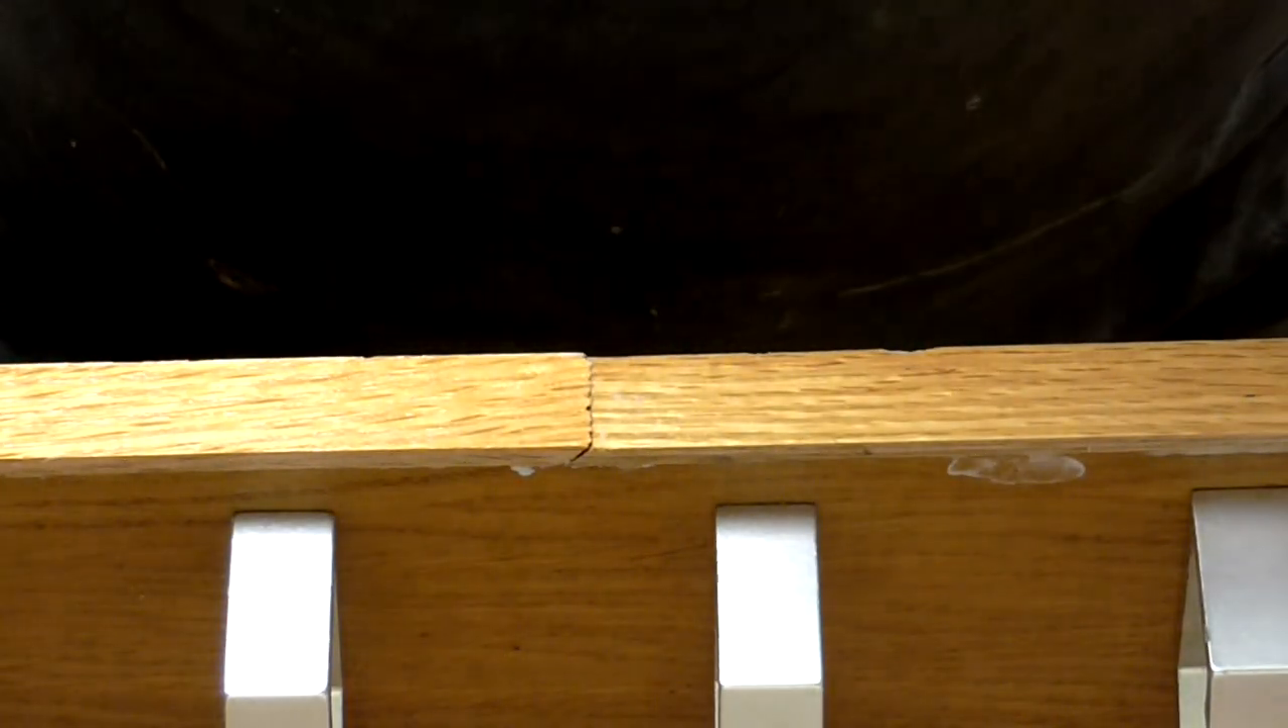You can see quite clearly here where the join is on the trim at the bottom, but with a couple of strokes of the hand plane I'm hoping that should disappear.